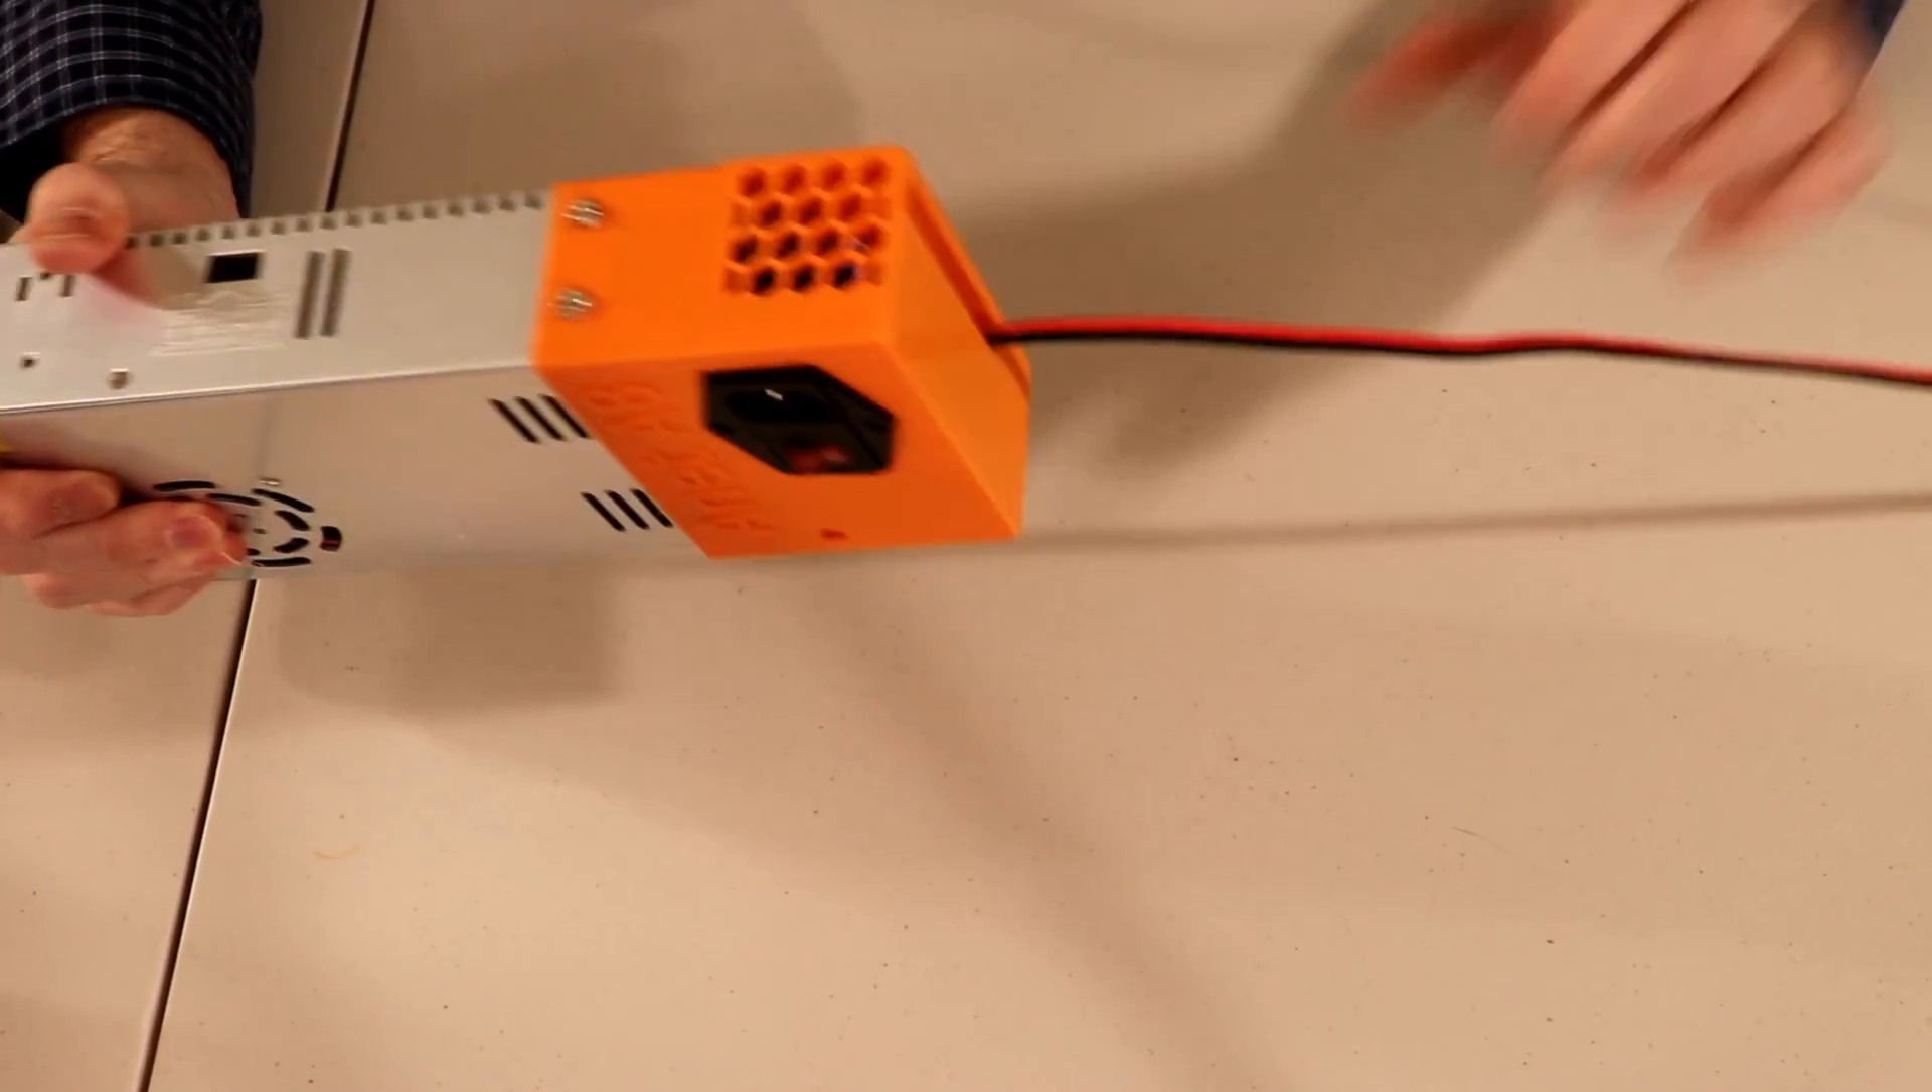I've got my switch and my power supply cover connected up to my power supply.